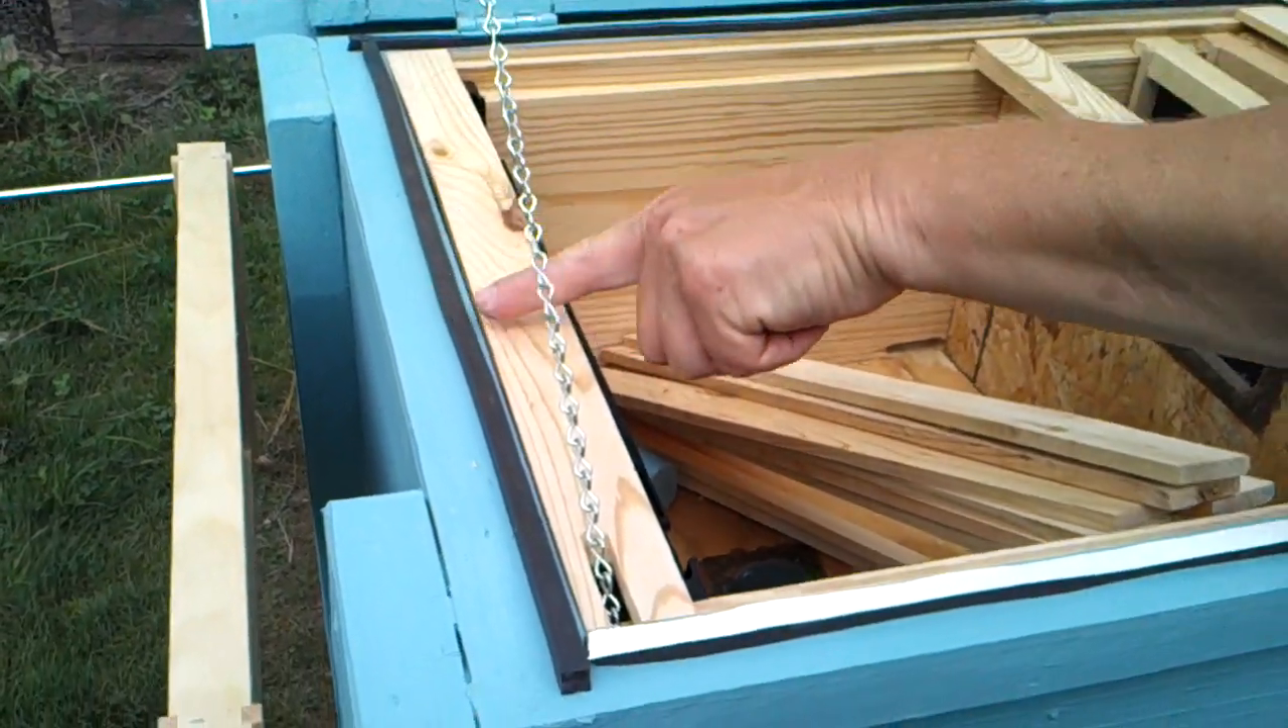I think I got it pretty well sealed up. We have run weather stripping all the way around.